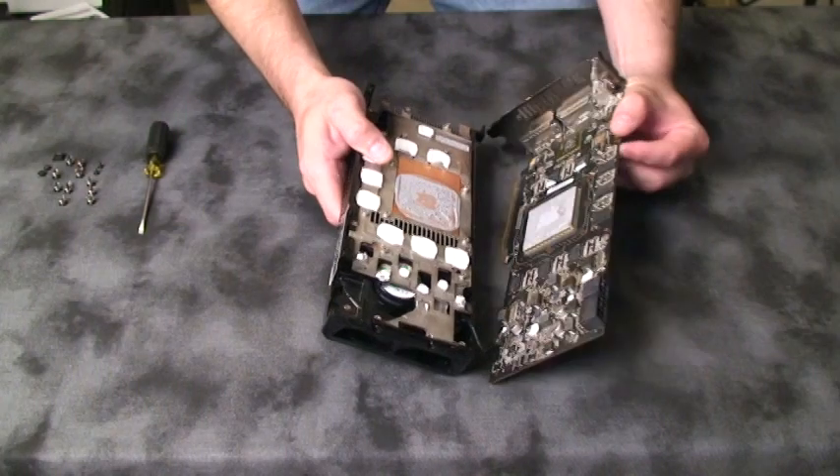Now you've separated your air cooler from your video card.